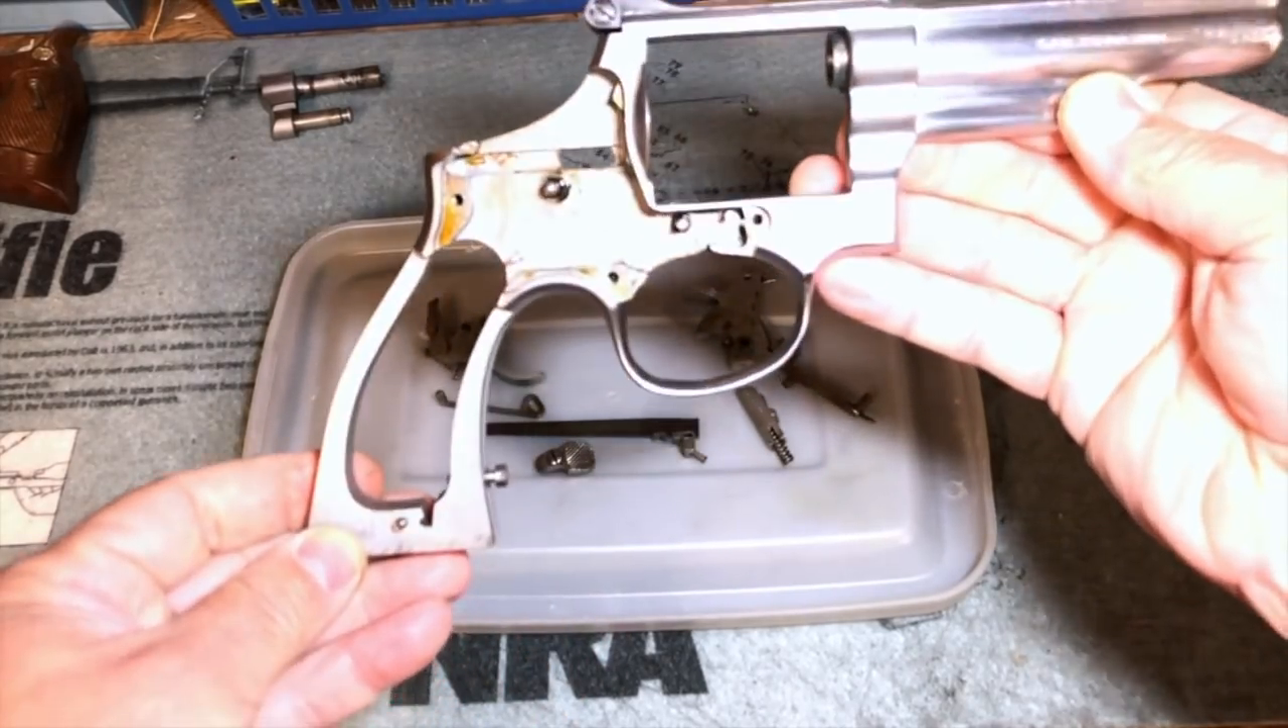So, at this point, I've finished disassembling the frame of our Model 66 here.